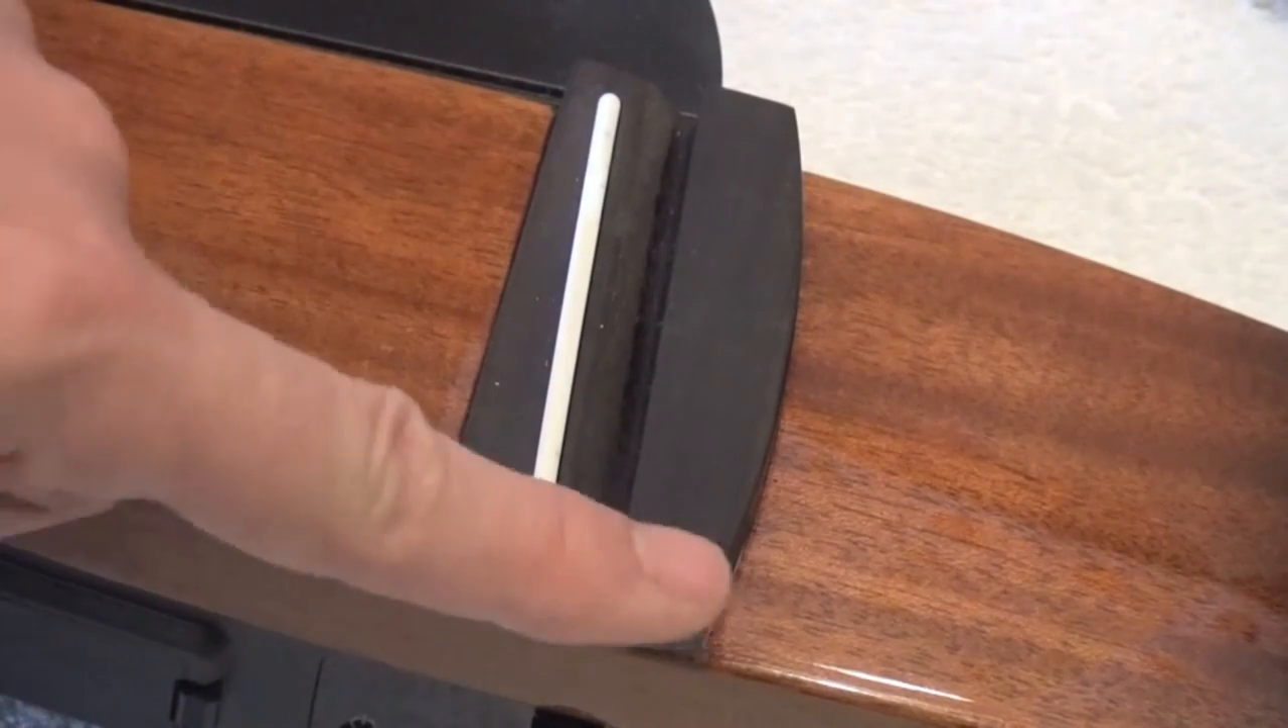The strings are out of our way, and that's the saddle.